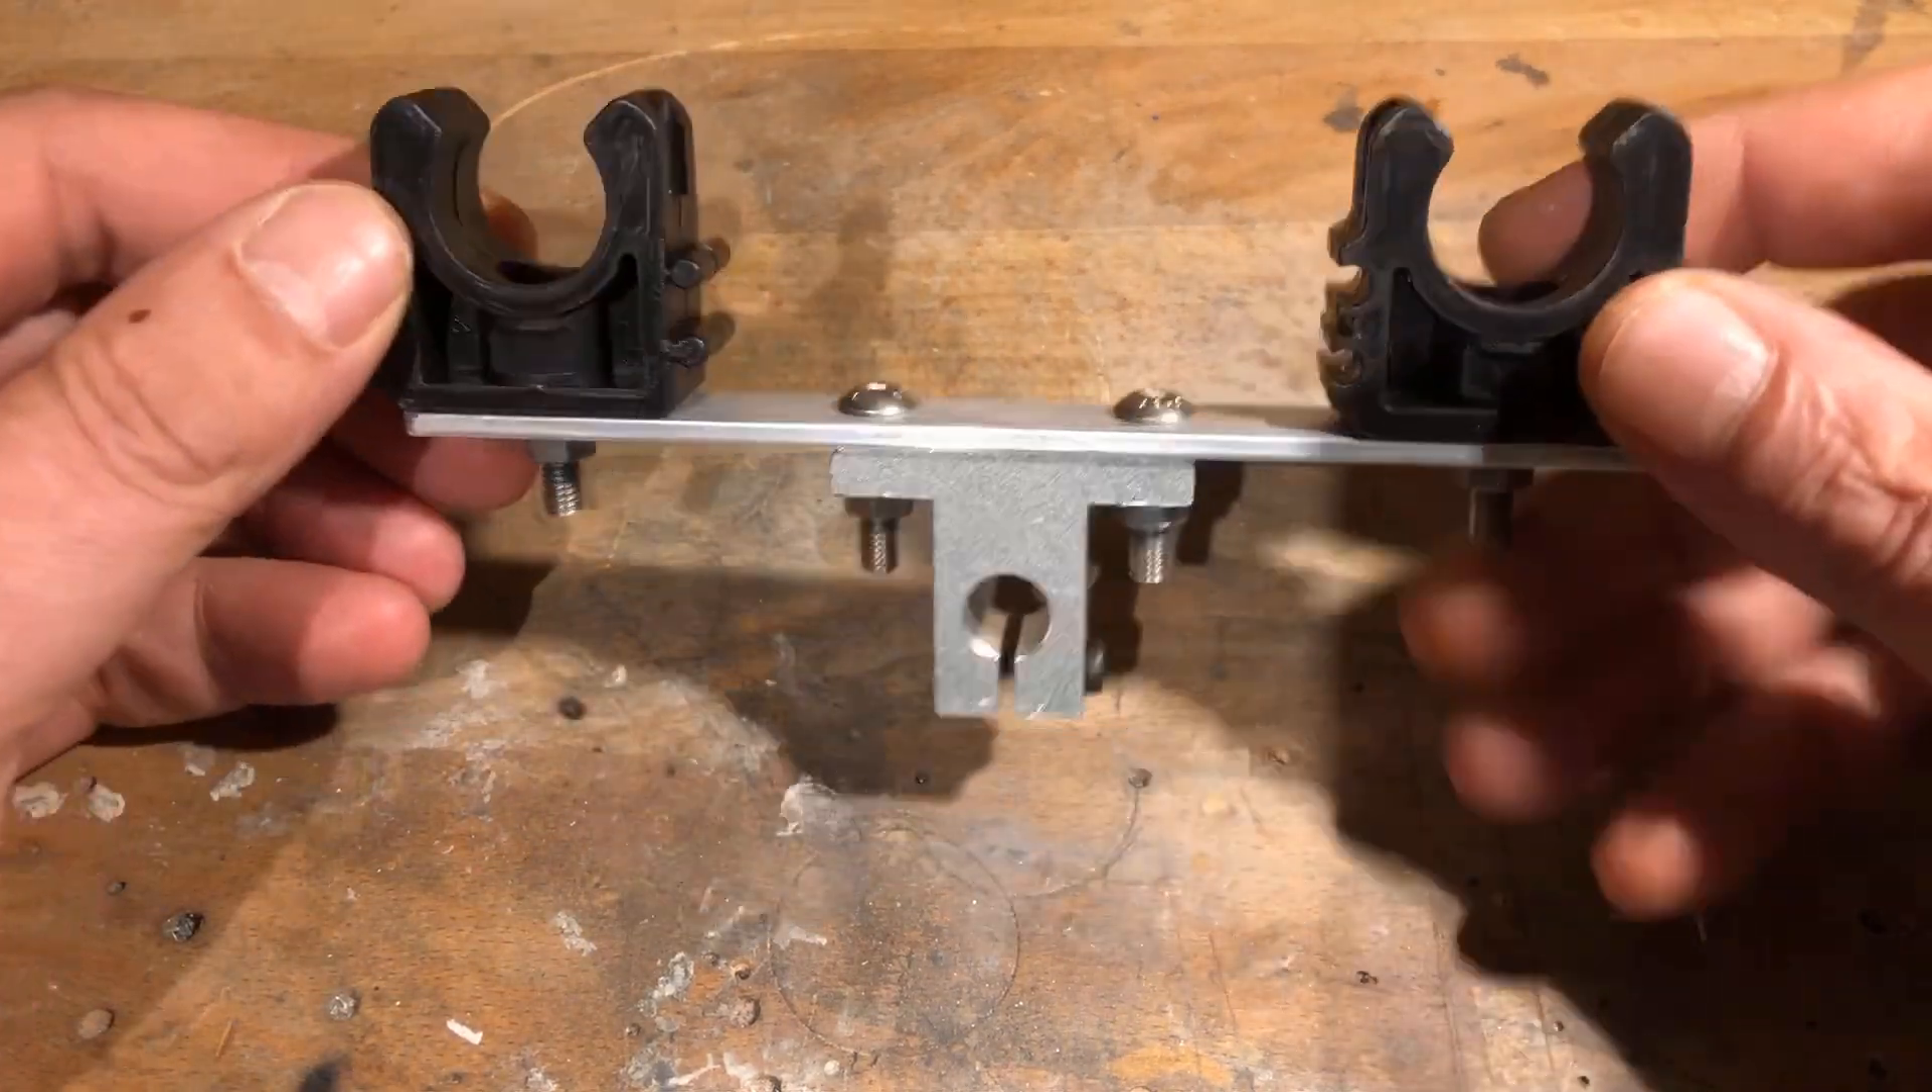And this is what the fully assembled brackets look like.